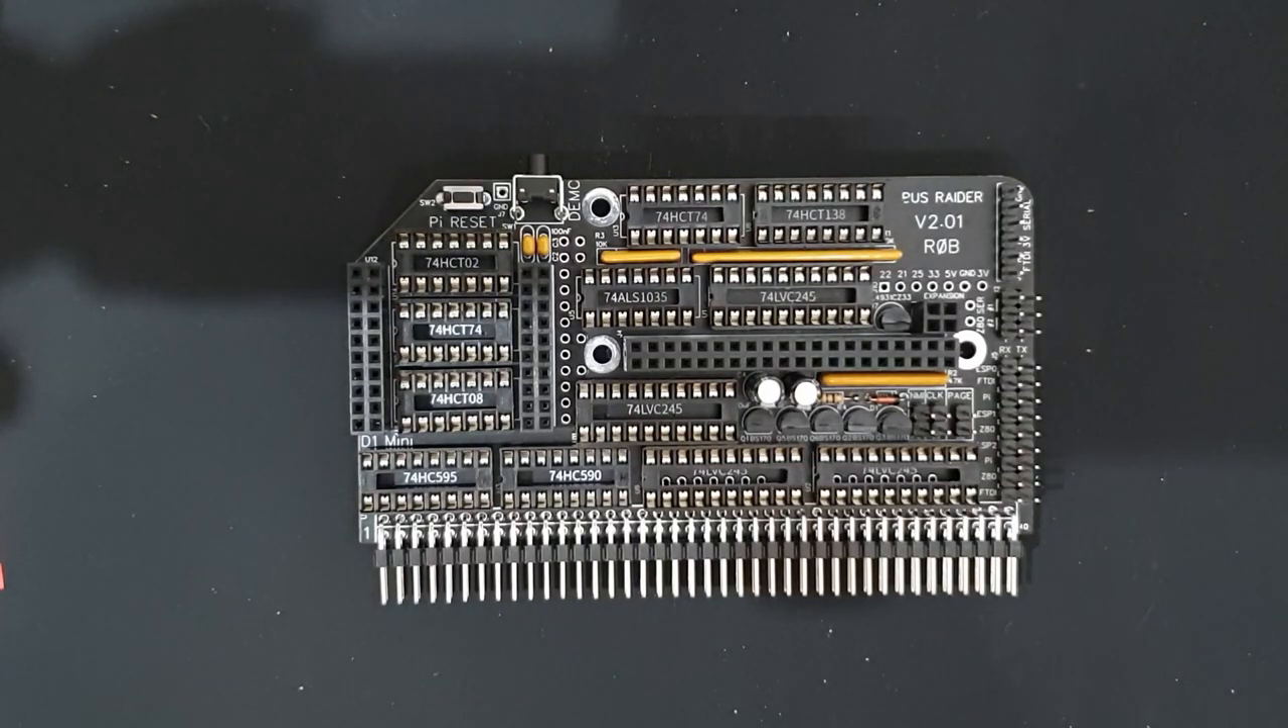And now it's just a matter of putting the ICs in place.